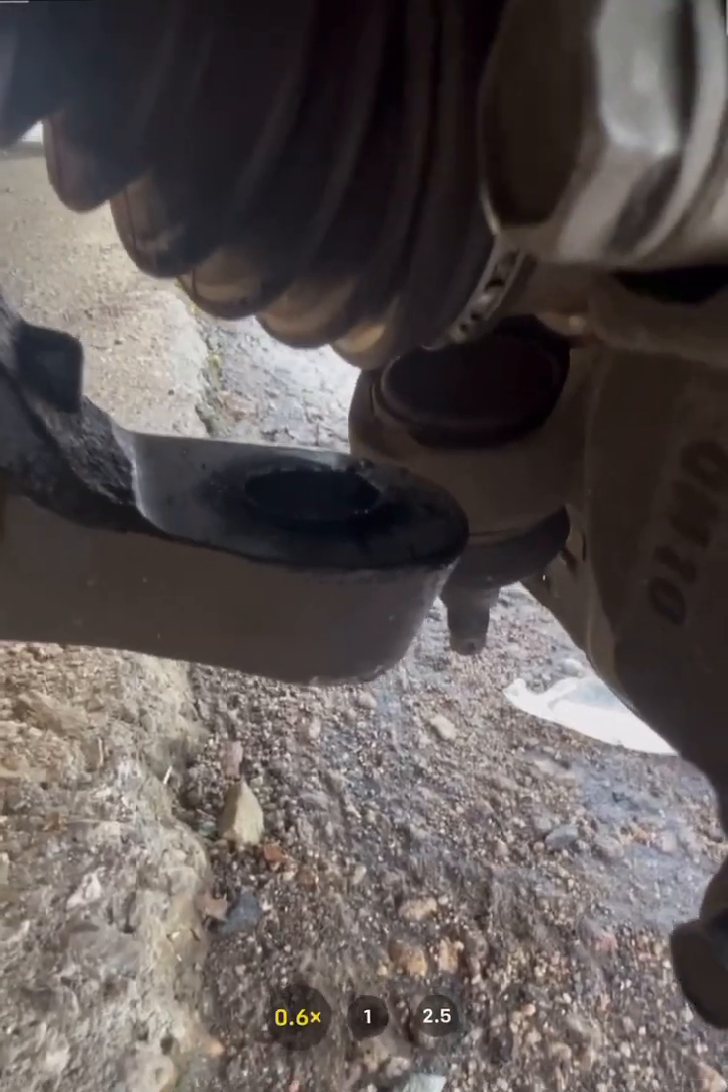You see how it's separated right there it's not supposed to be separated like that um that's the ball joint that's separated.